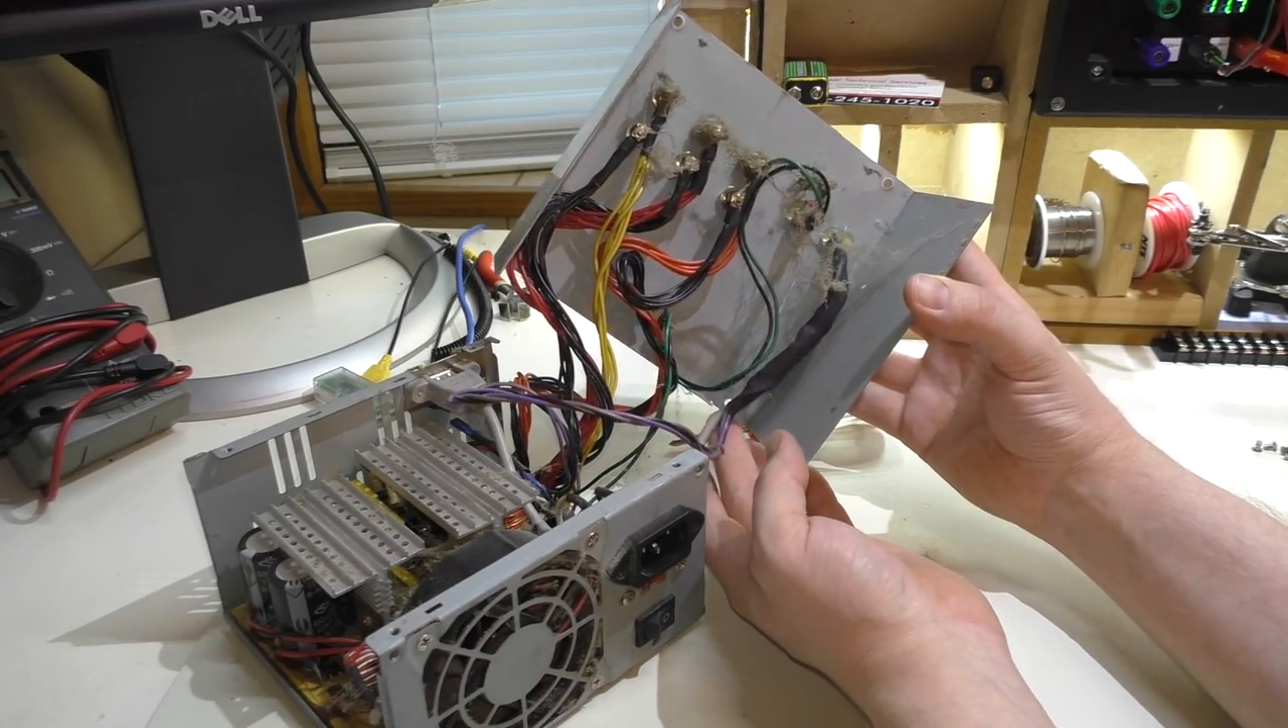All I basically did was connected all the colors together. So all the yellows, all the oranges, the reds, the blacks, so on and so forth, they're all just kind of connected together. And they're connected to terminals here.